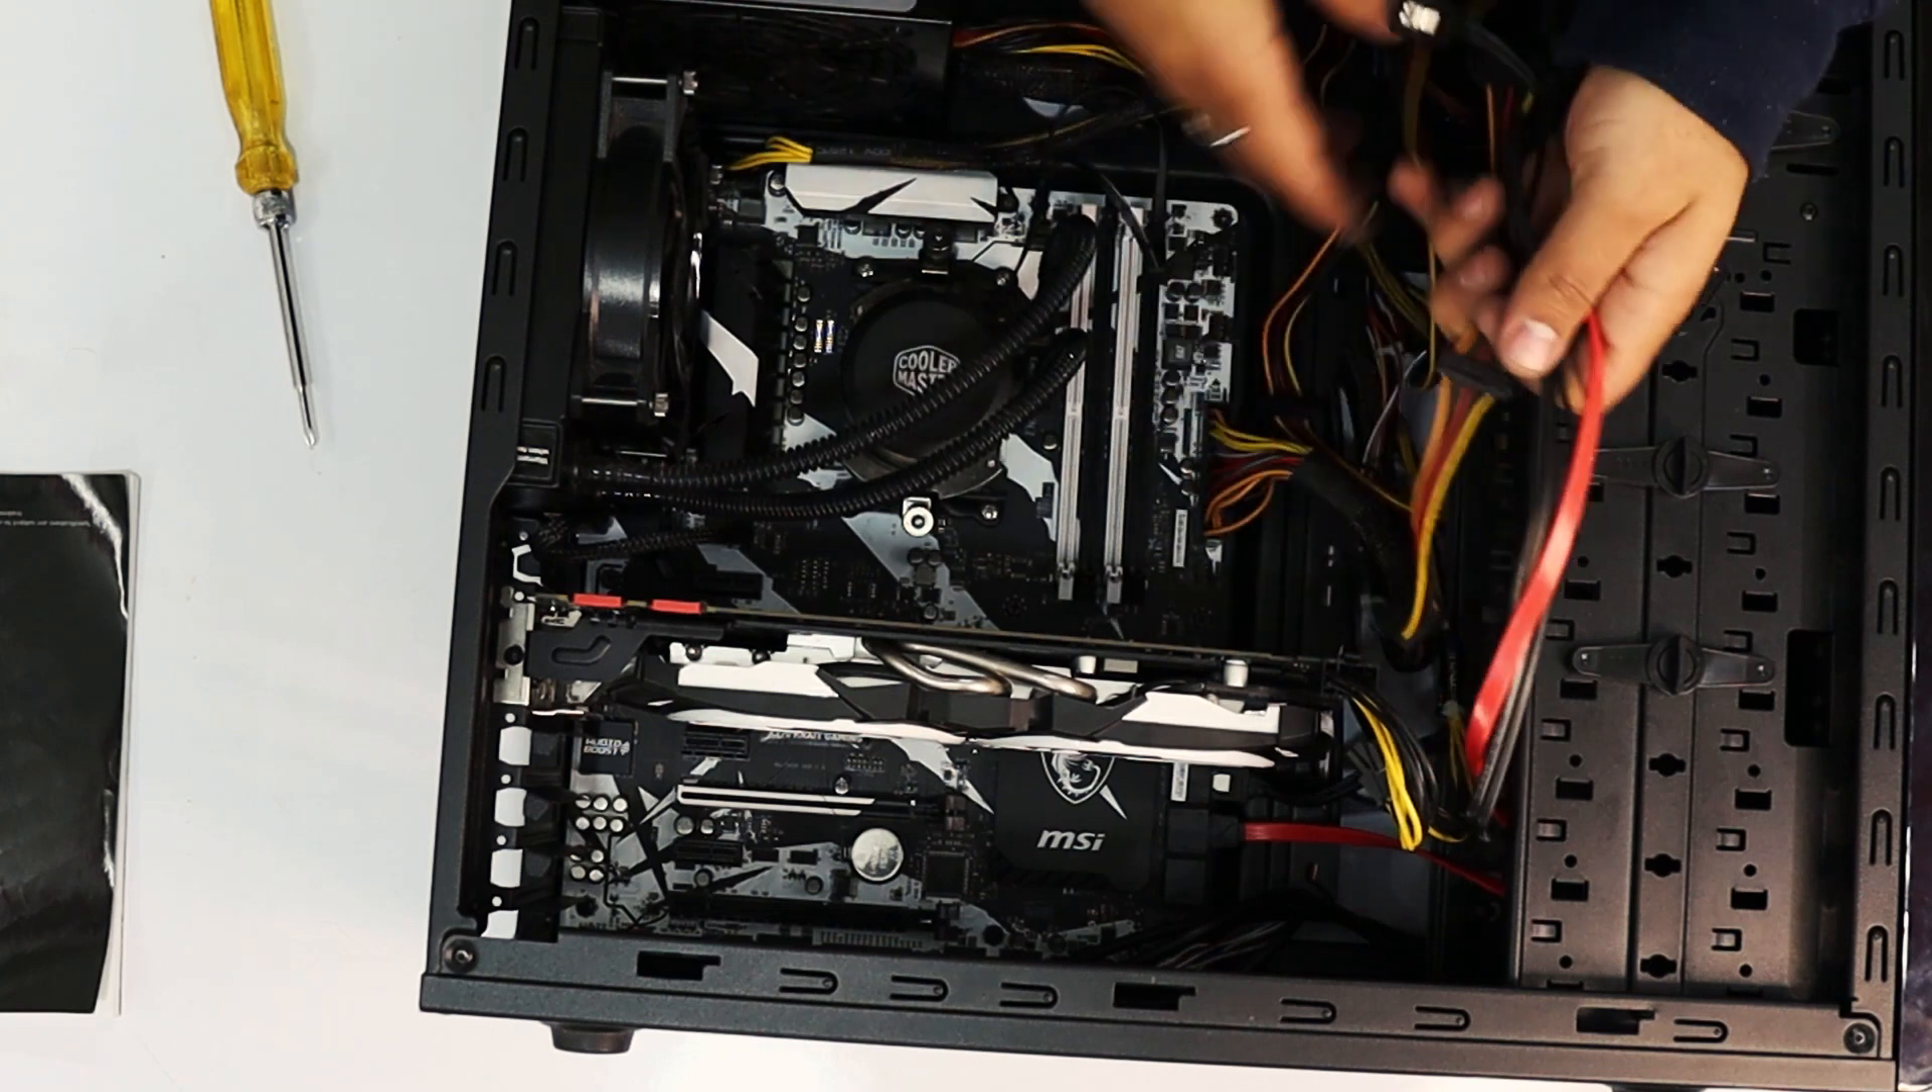Graphic Card इंस्टॉल हो गया अब रही है हमारी सिरफ Hard Drives और RAM।